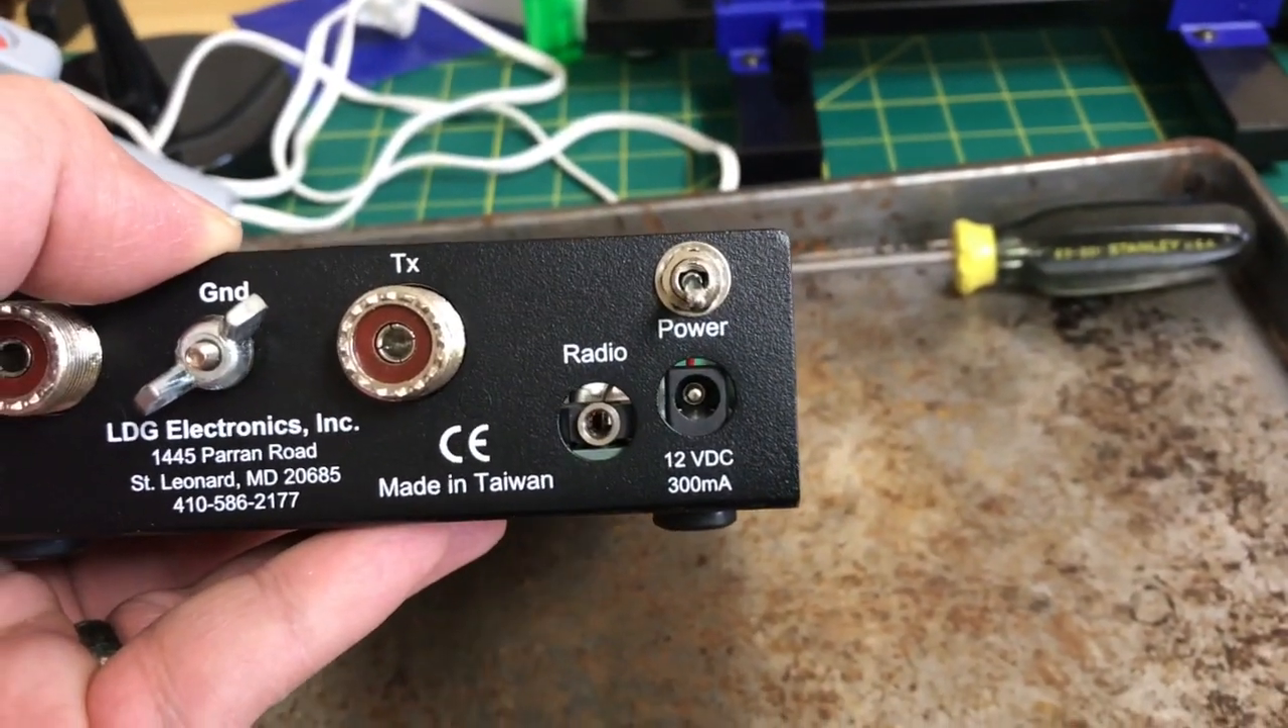So I've done this is I just that the lead was just long enough that I put in a little switch here and I put it right above power I mean it looks like it's factory pretty much here.